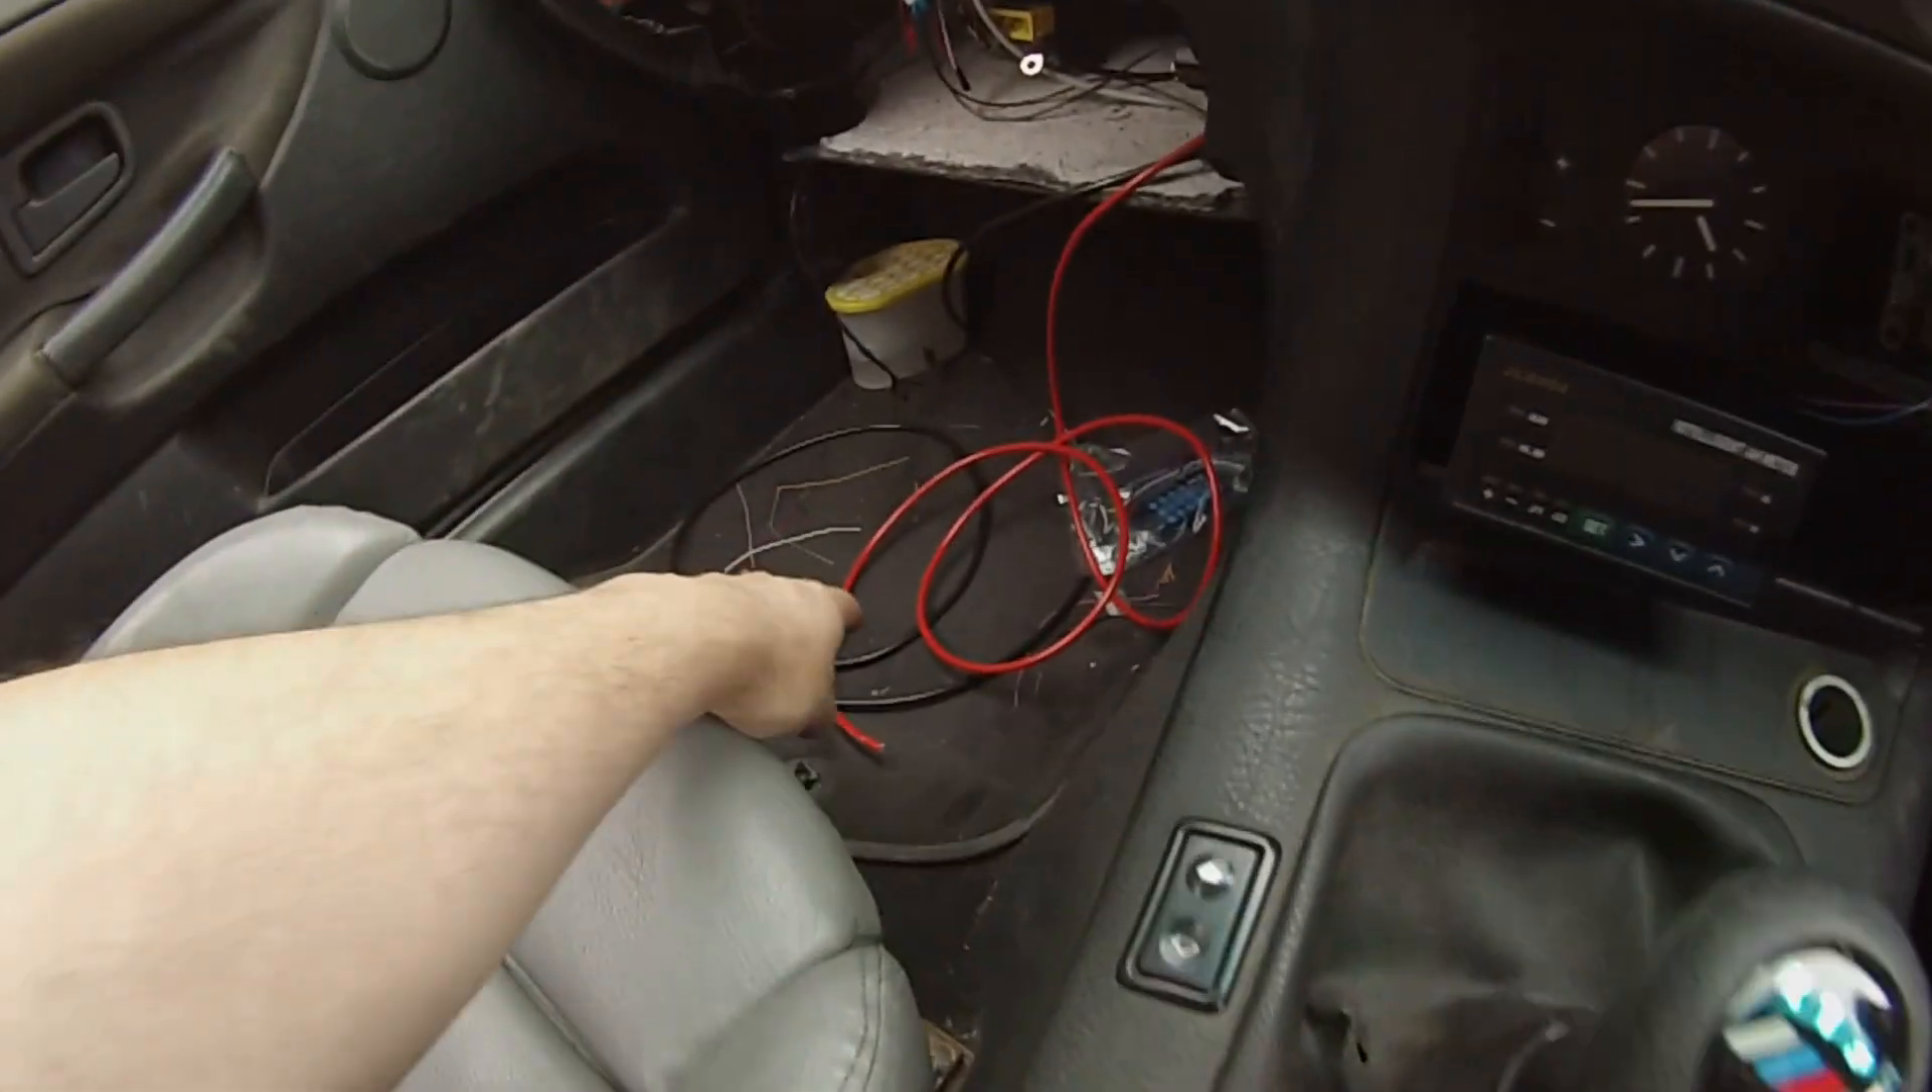Now, over here, you will see that we still have our glove compartment removed.